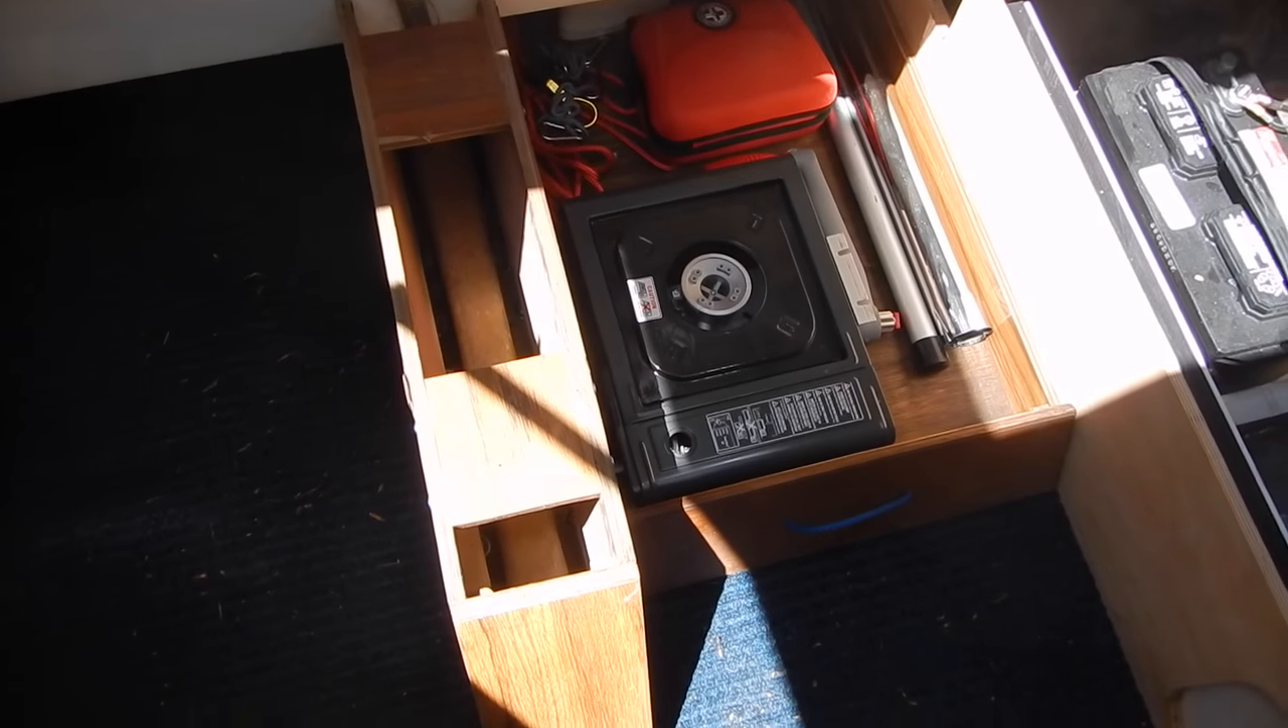So here's what we have with the settee removed. The drawer is still here and we'll need to take that out.